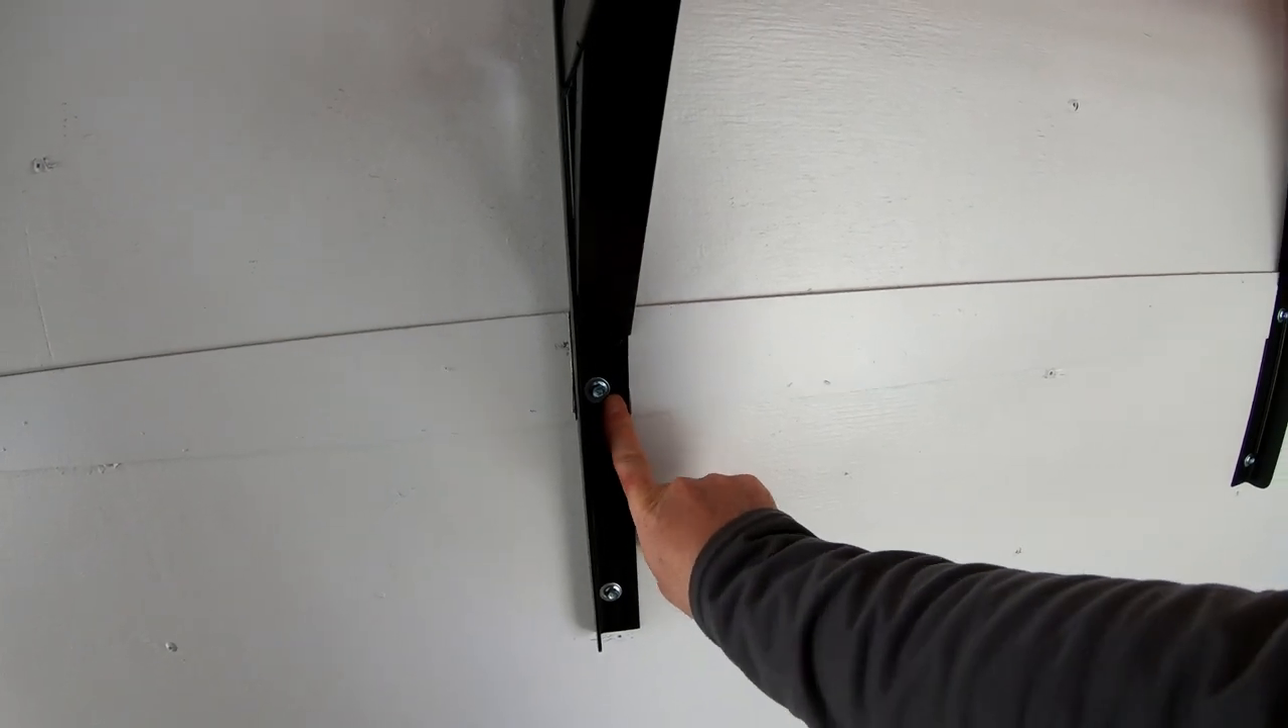So as you saw, I made the brackets, these shelf brackets, I got them all painted up and mounted in. Now they're screwed right into the stud with inch and a quarter self -tapping screws.